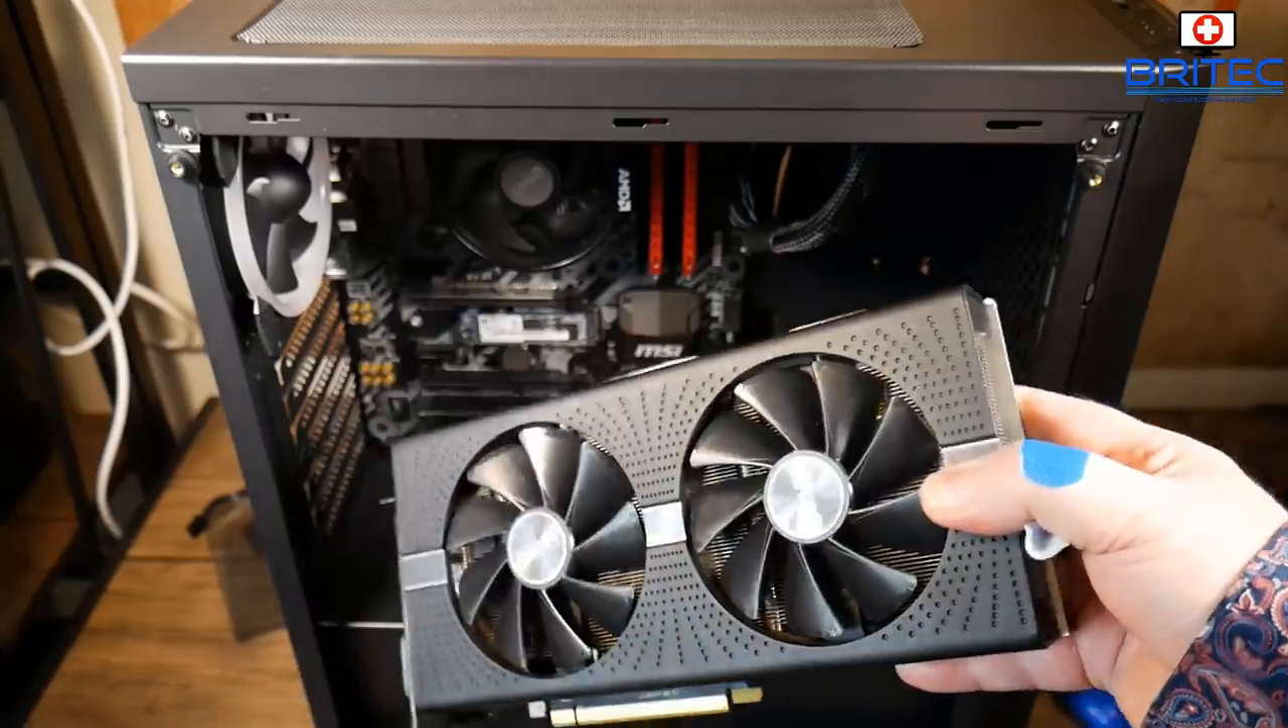Now just need to get the graphics card in.